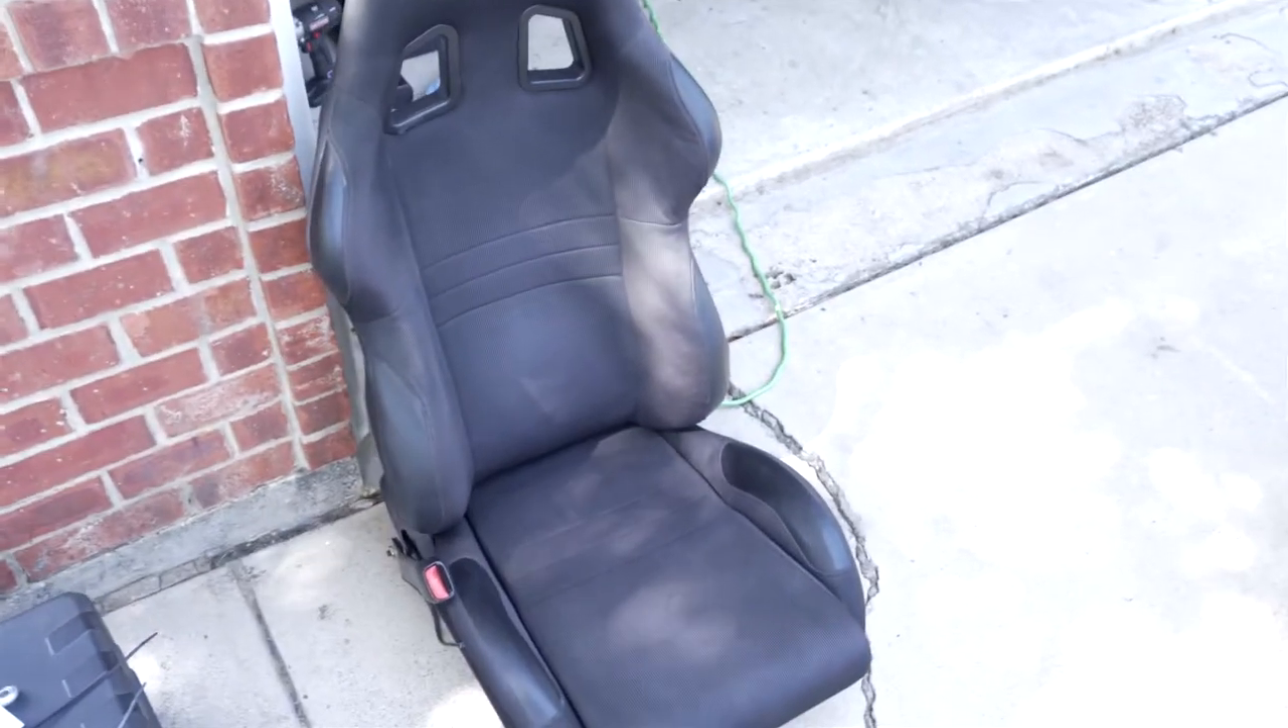A few things I've done so far is I took the driver's side seat out.